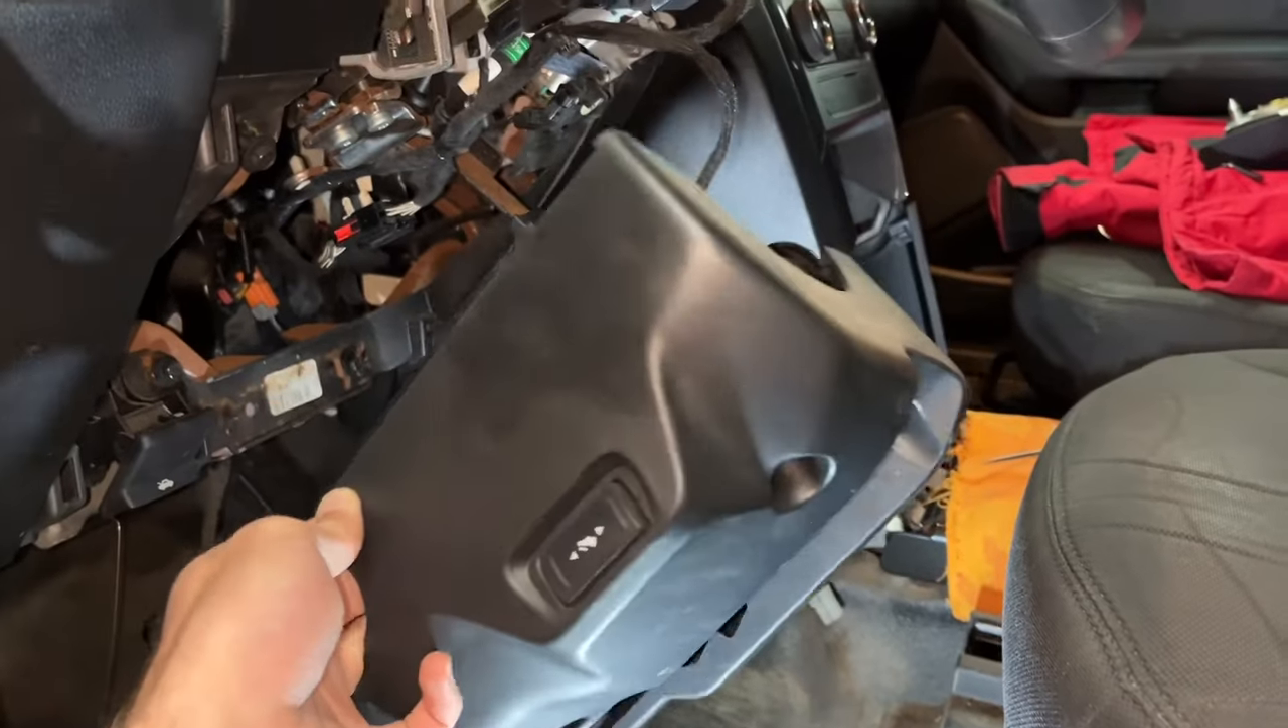I got this off. This is the lower shroud off the steering column.